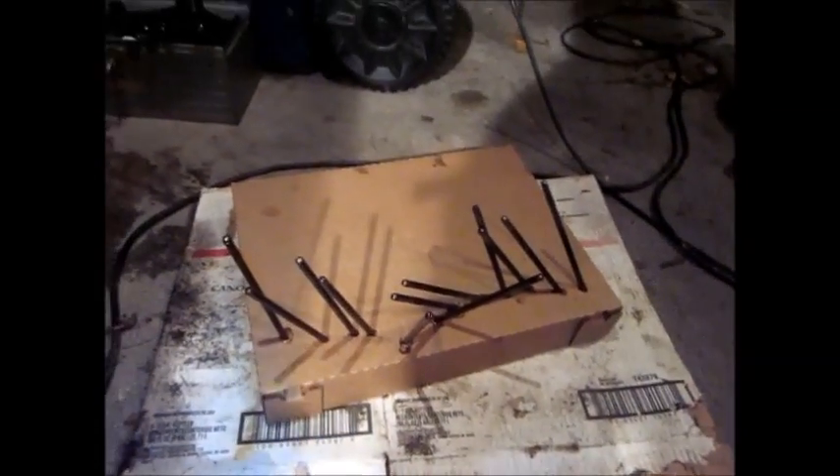So we've got all the push rods out. We've got them all in our box here.